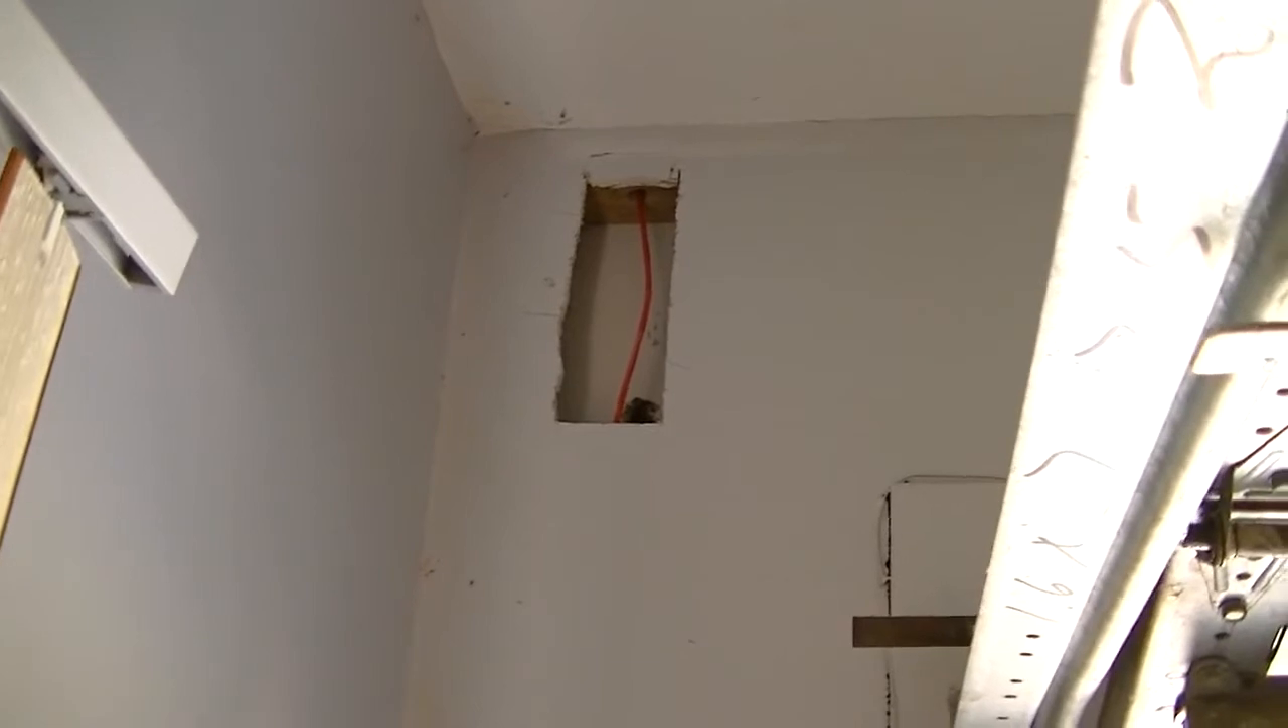Okay, as you can see I got the cable Through the hole In the top.